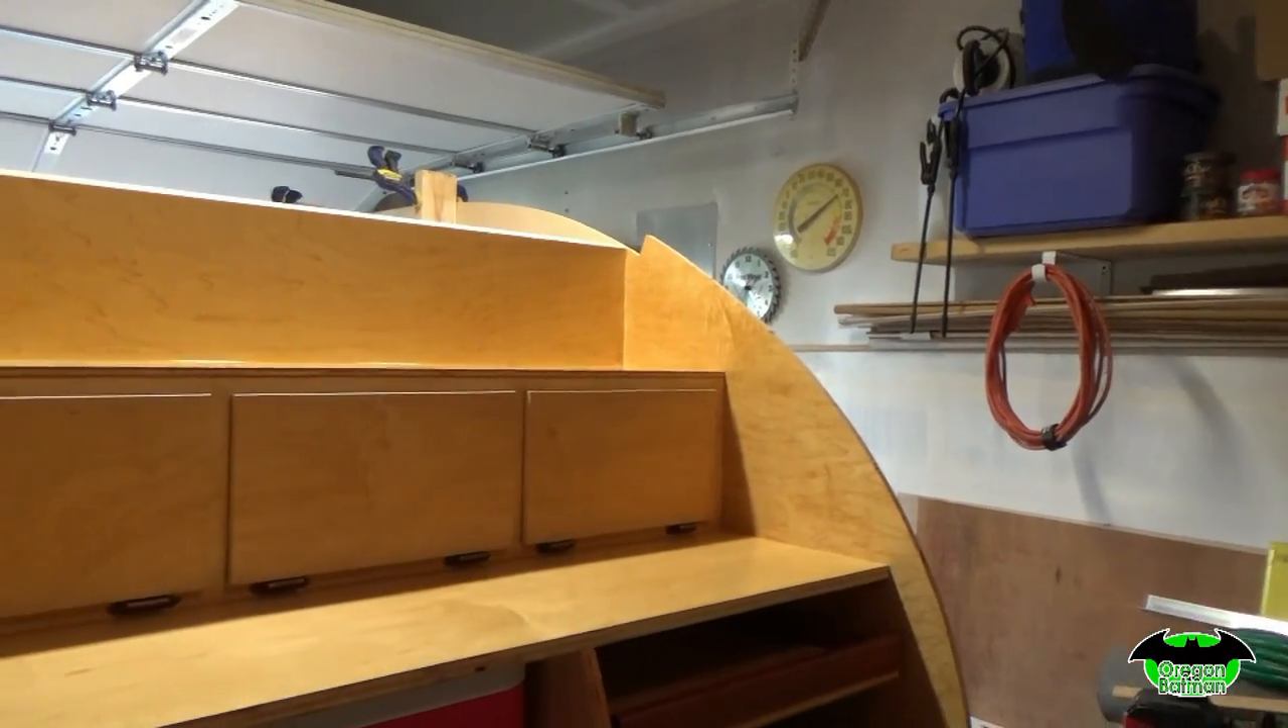Well, I'm happy to report that everything is varnished, and the cabinet doors are now back in place and work really well.